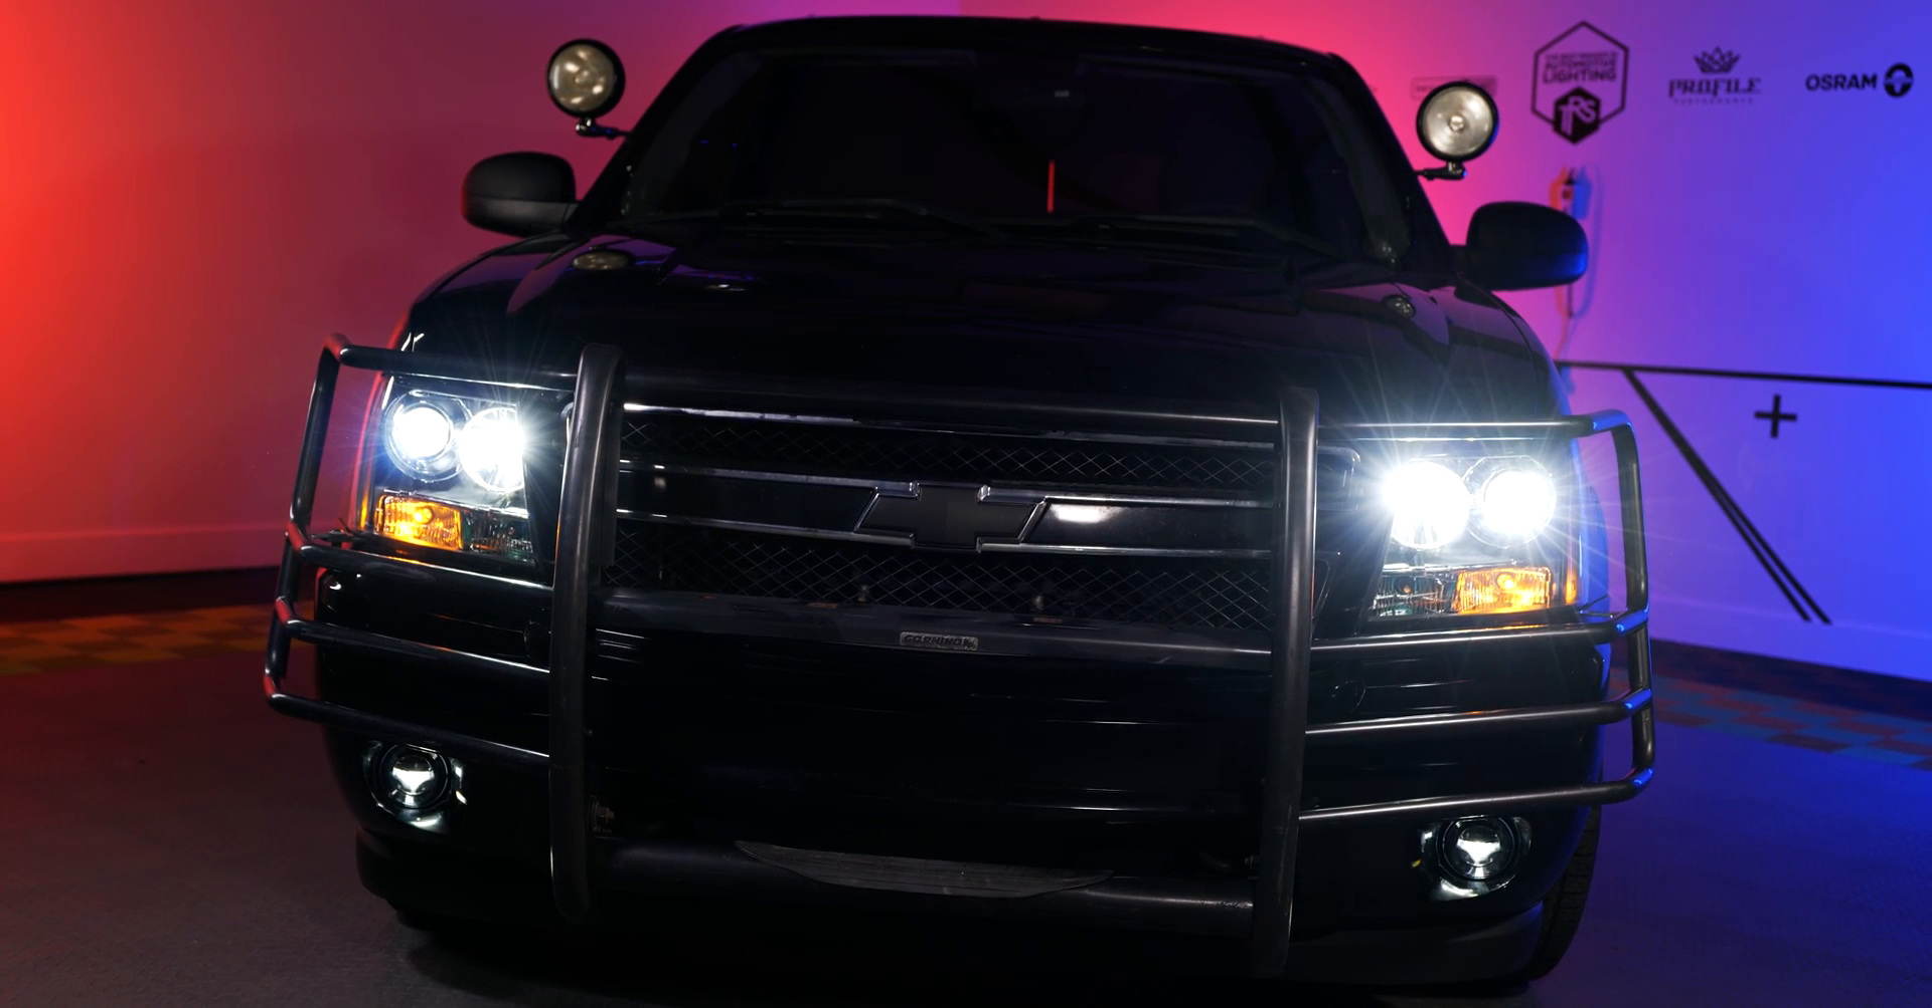Since we had the bumper already off the vehicle, we went ahead and installed a set of Morimoto XB fog lights just to help modernize this Tahoe.